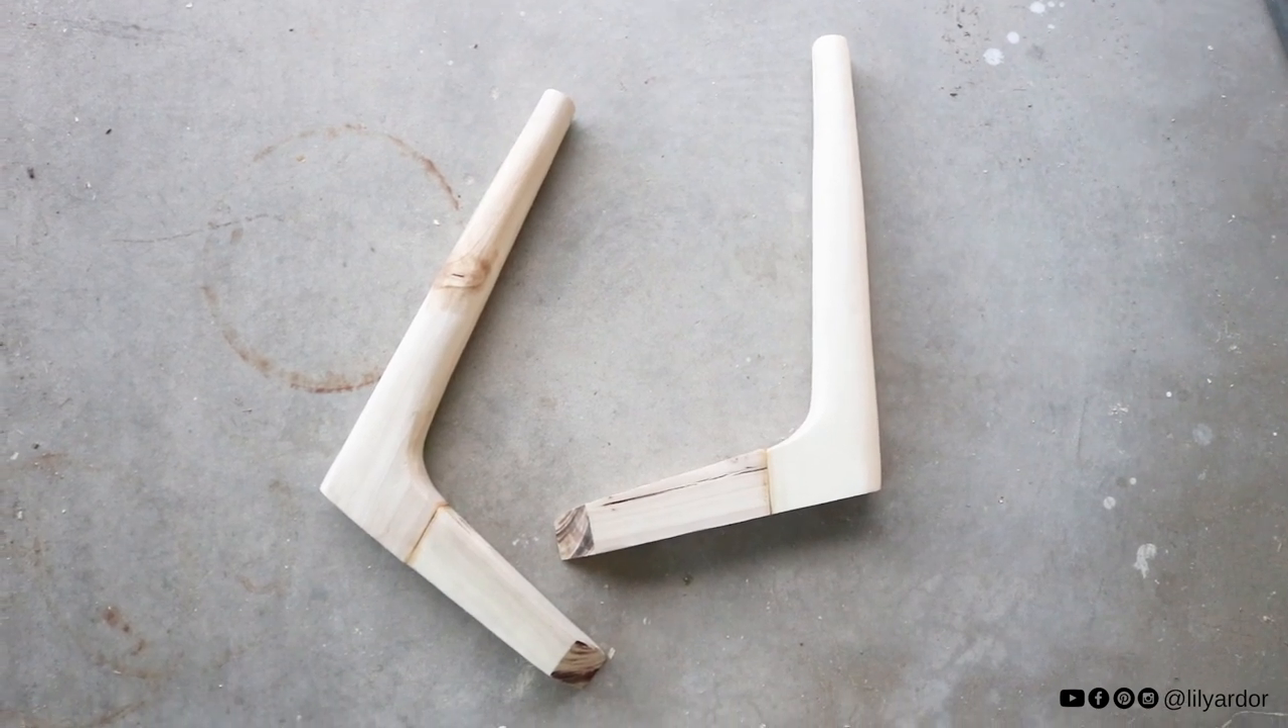Okay, here's what the legs look like. It's coming together really nicely. Now, all we have to do is attach these to the bottom of the table.